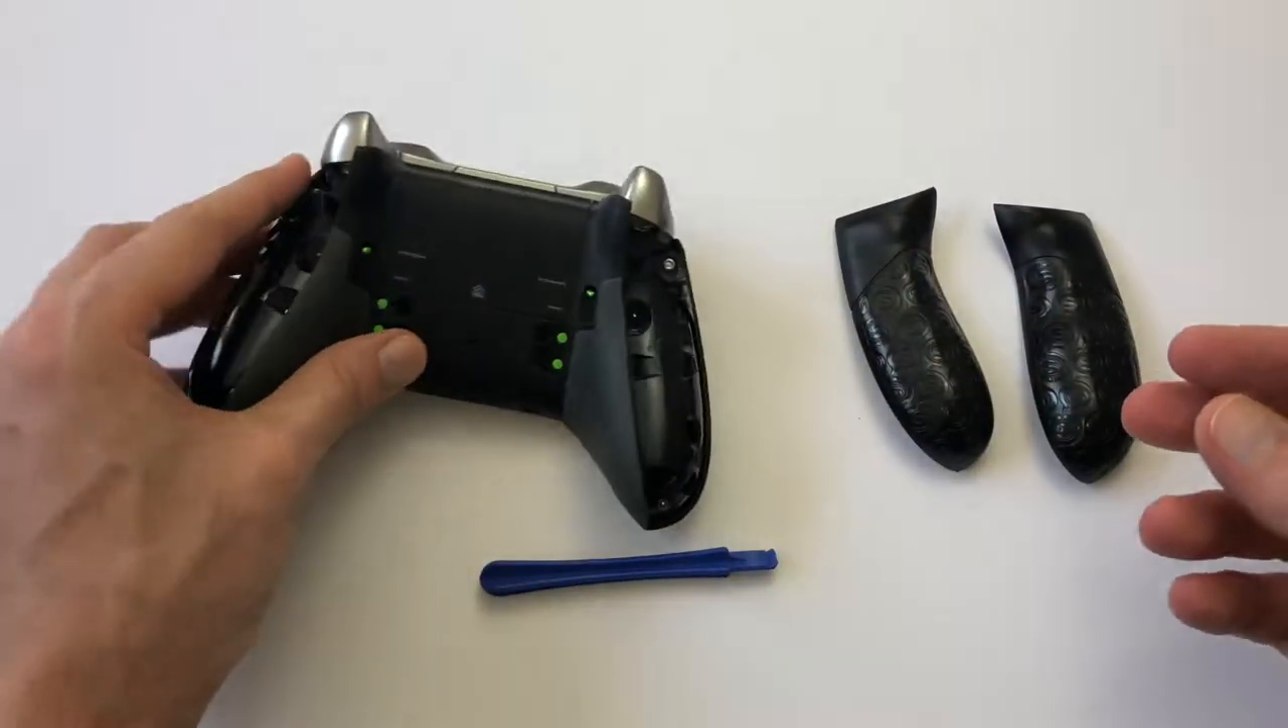So as you can see here this is my old Elite controller and I have already removed the grips from there.